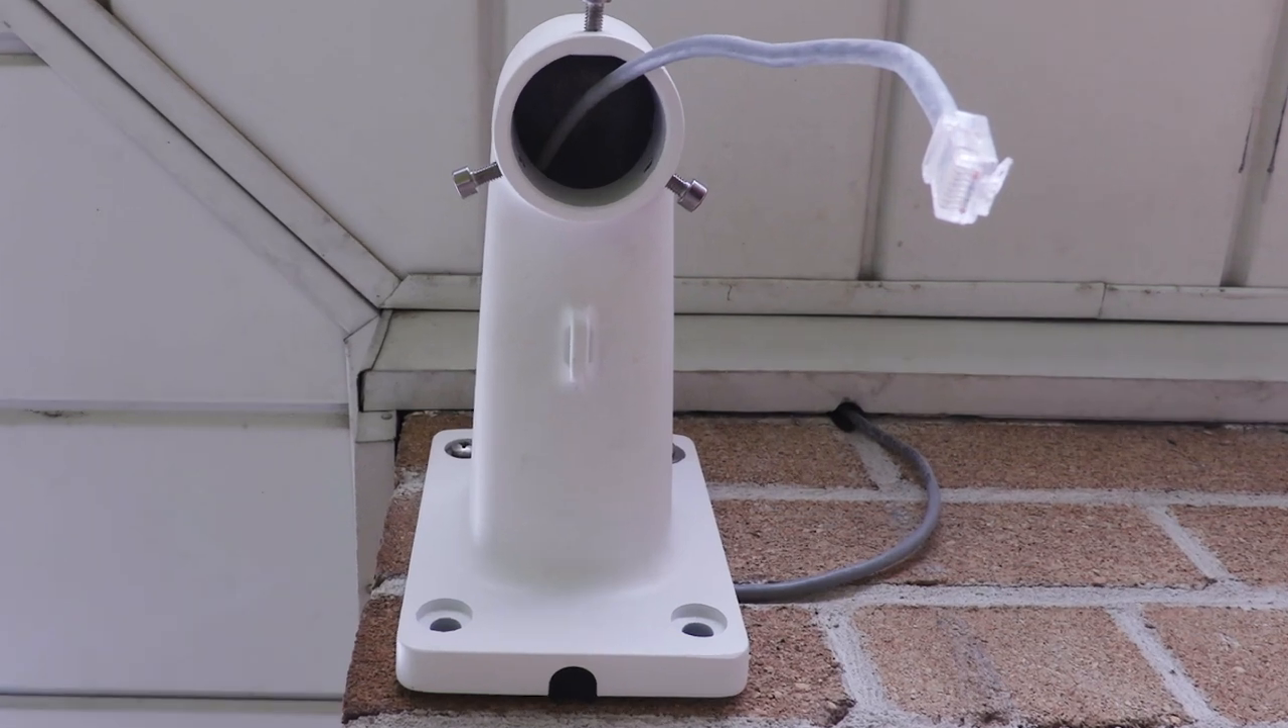This small loop of cable will be covered later once the camera is installed.